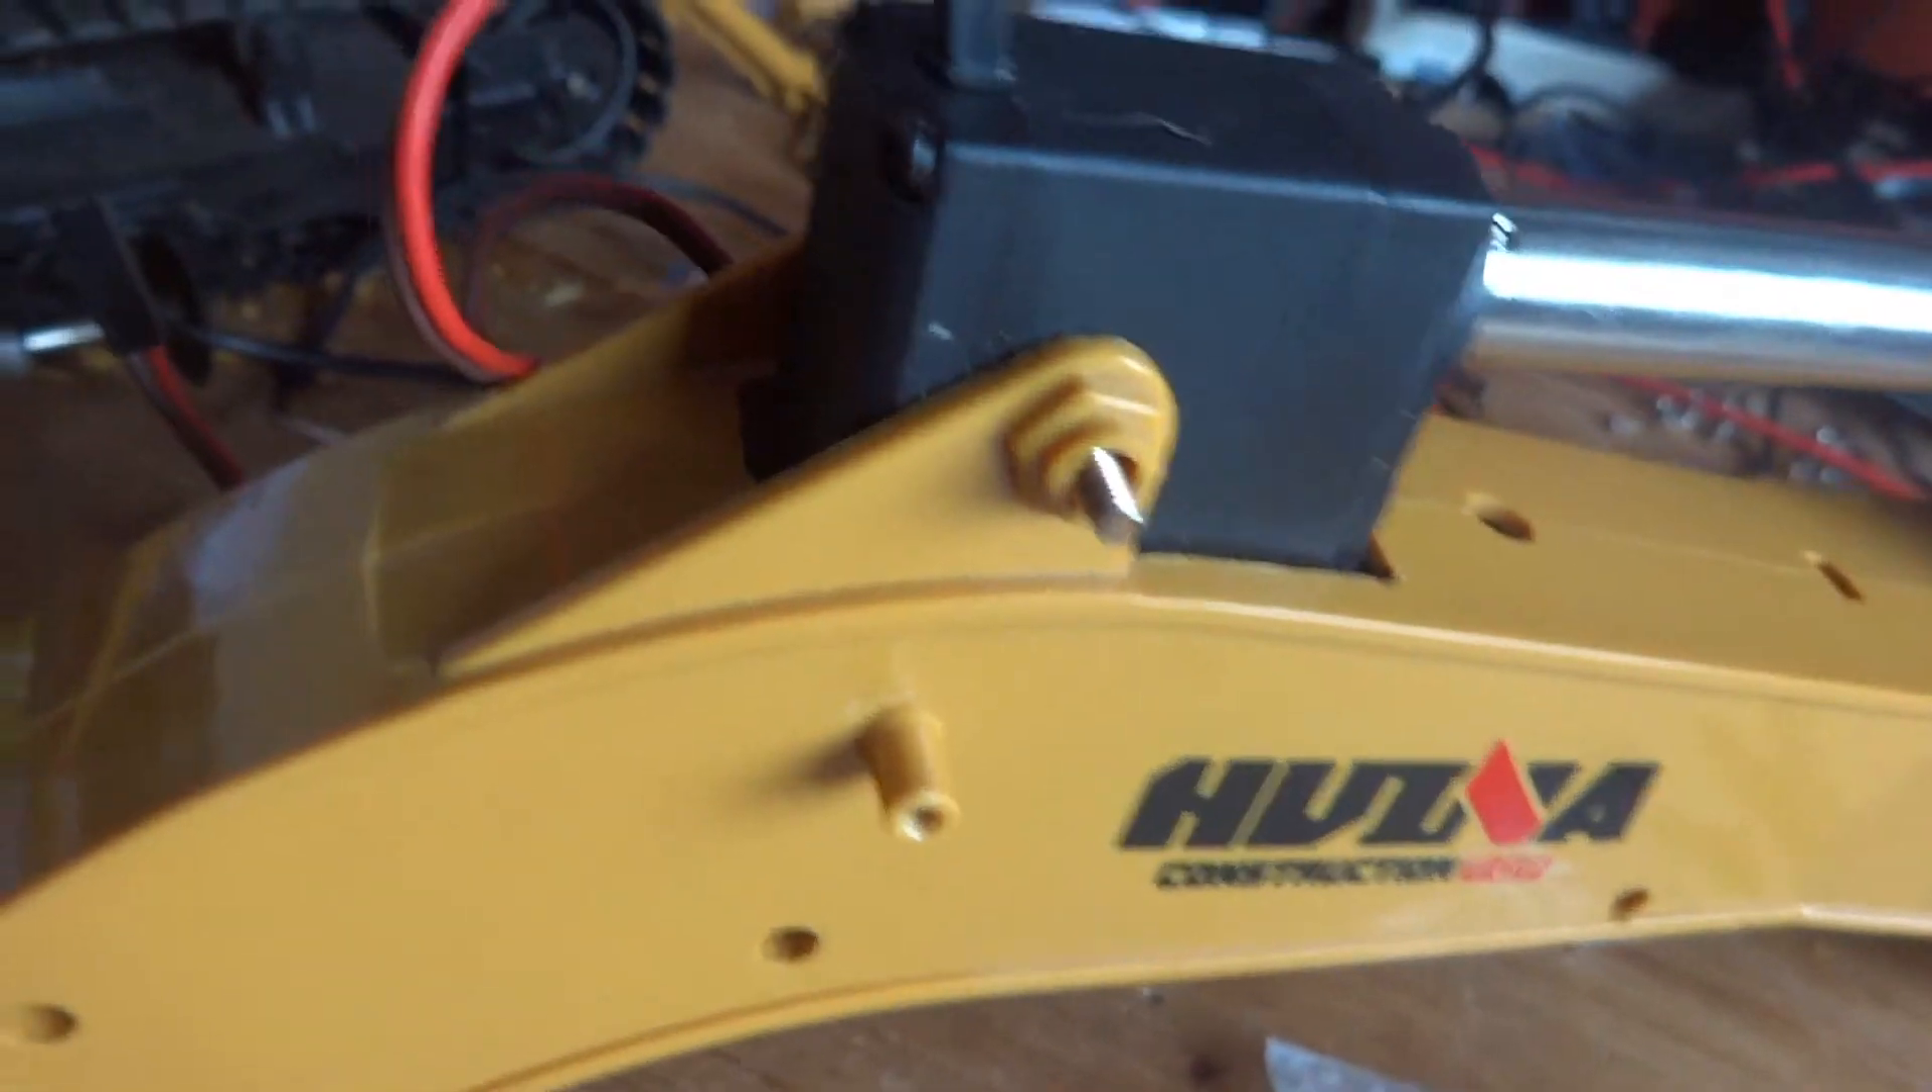That's the second servo in position i've cut the hole out for it.